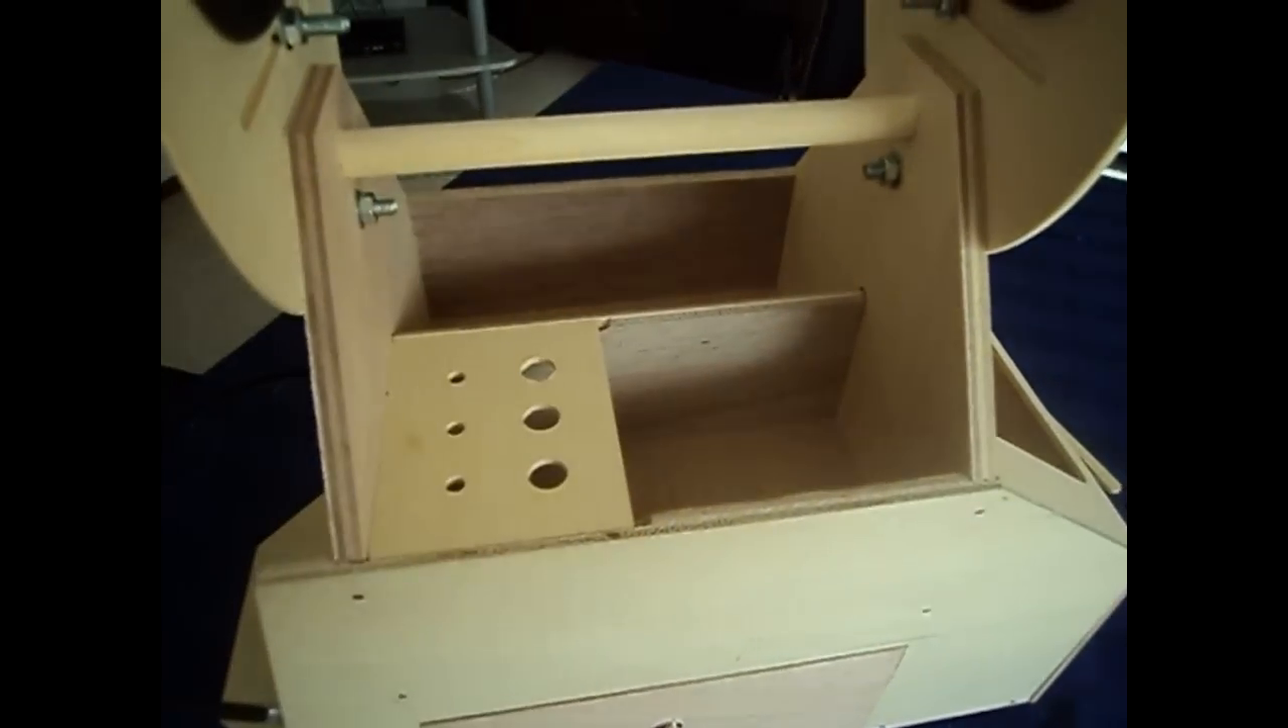There's your tool tray. I've glued that in.